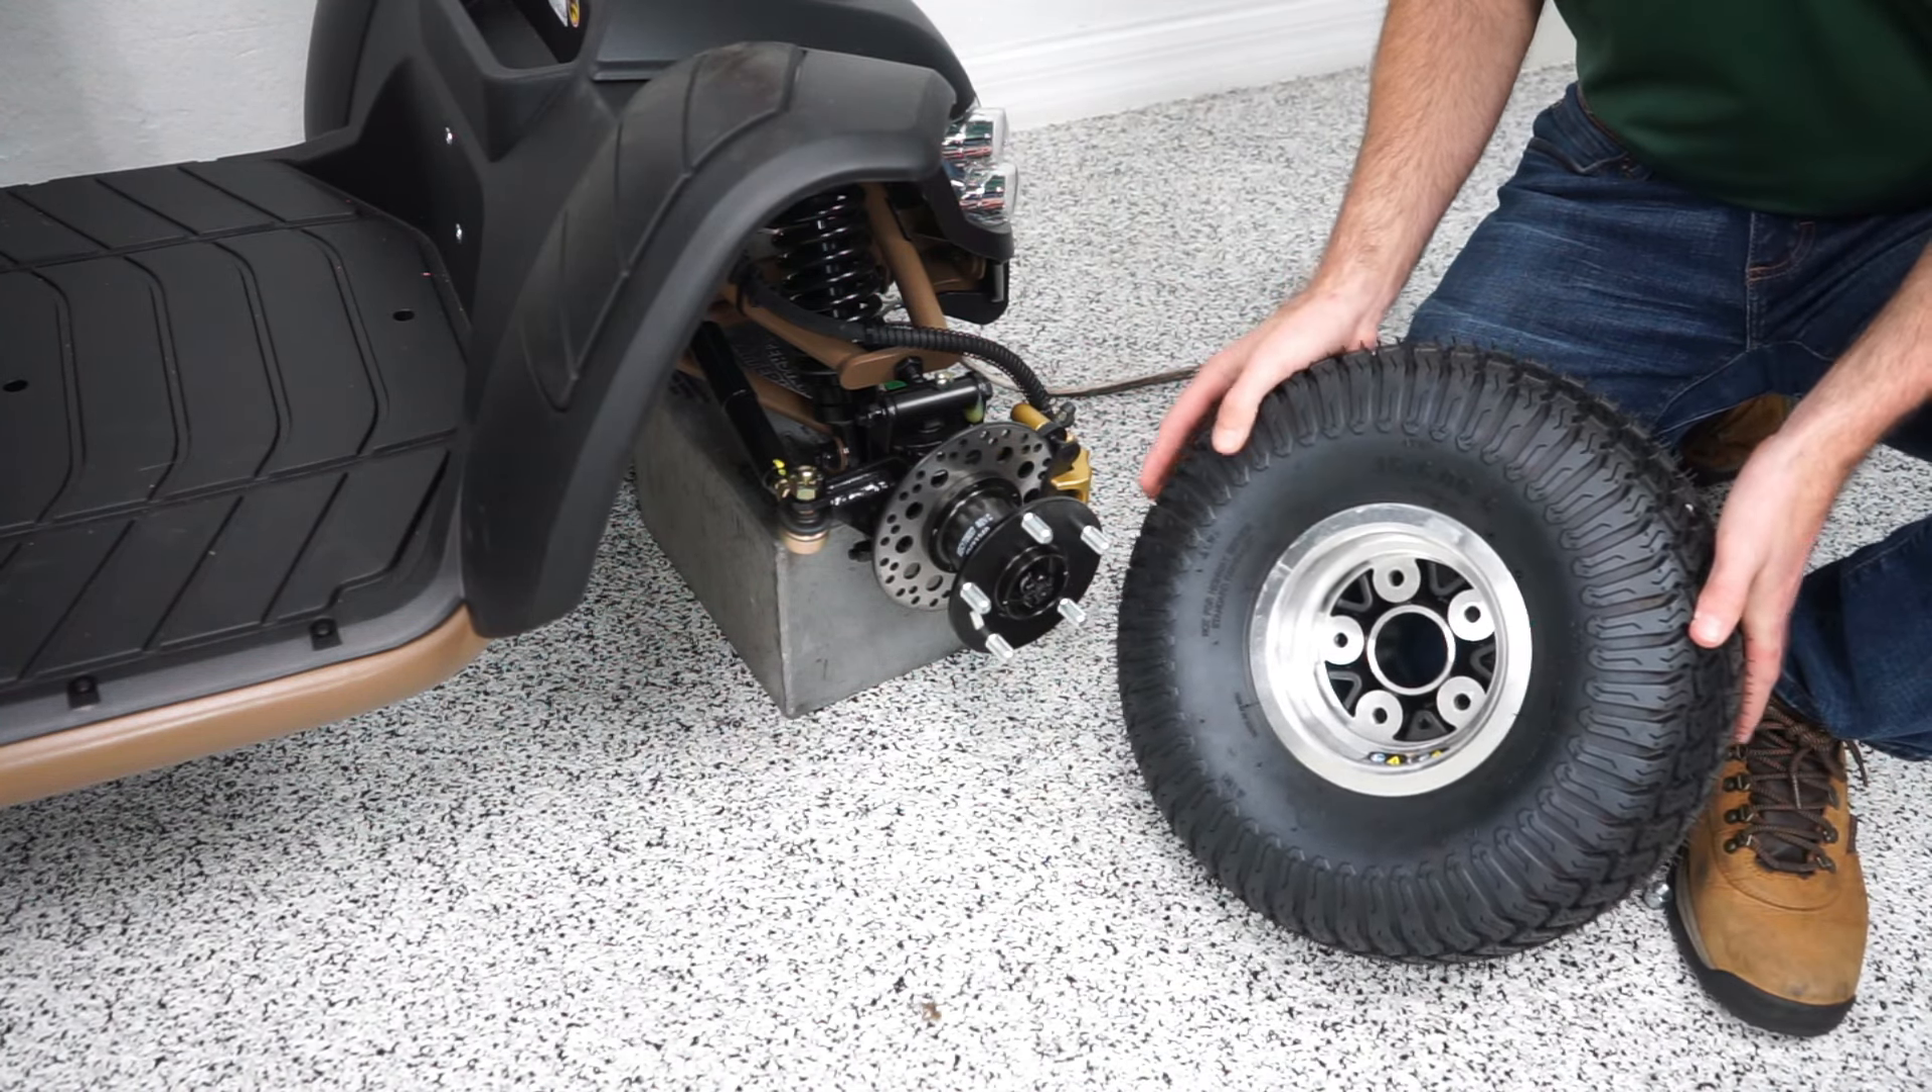There we go, so the tire is off.